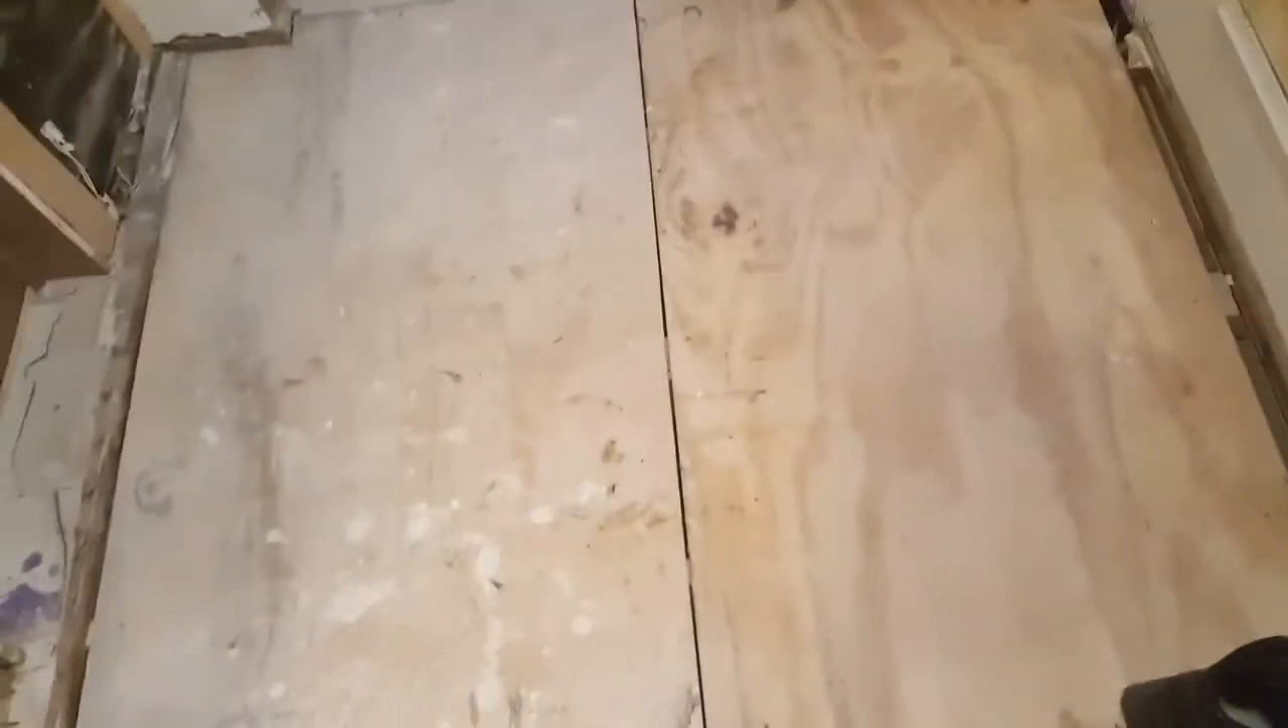We got the subfloor down so now you walk across.